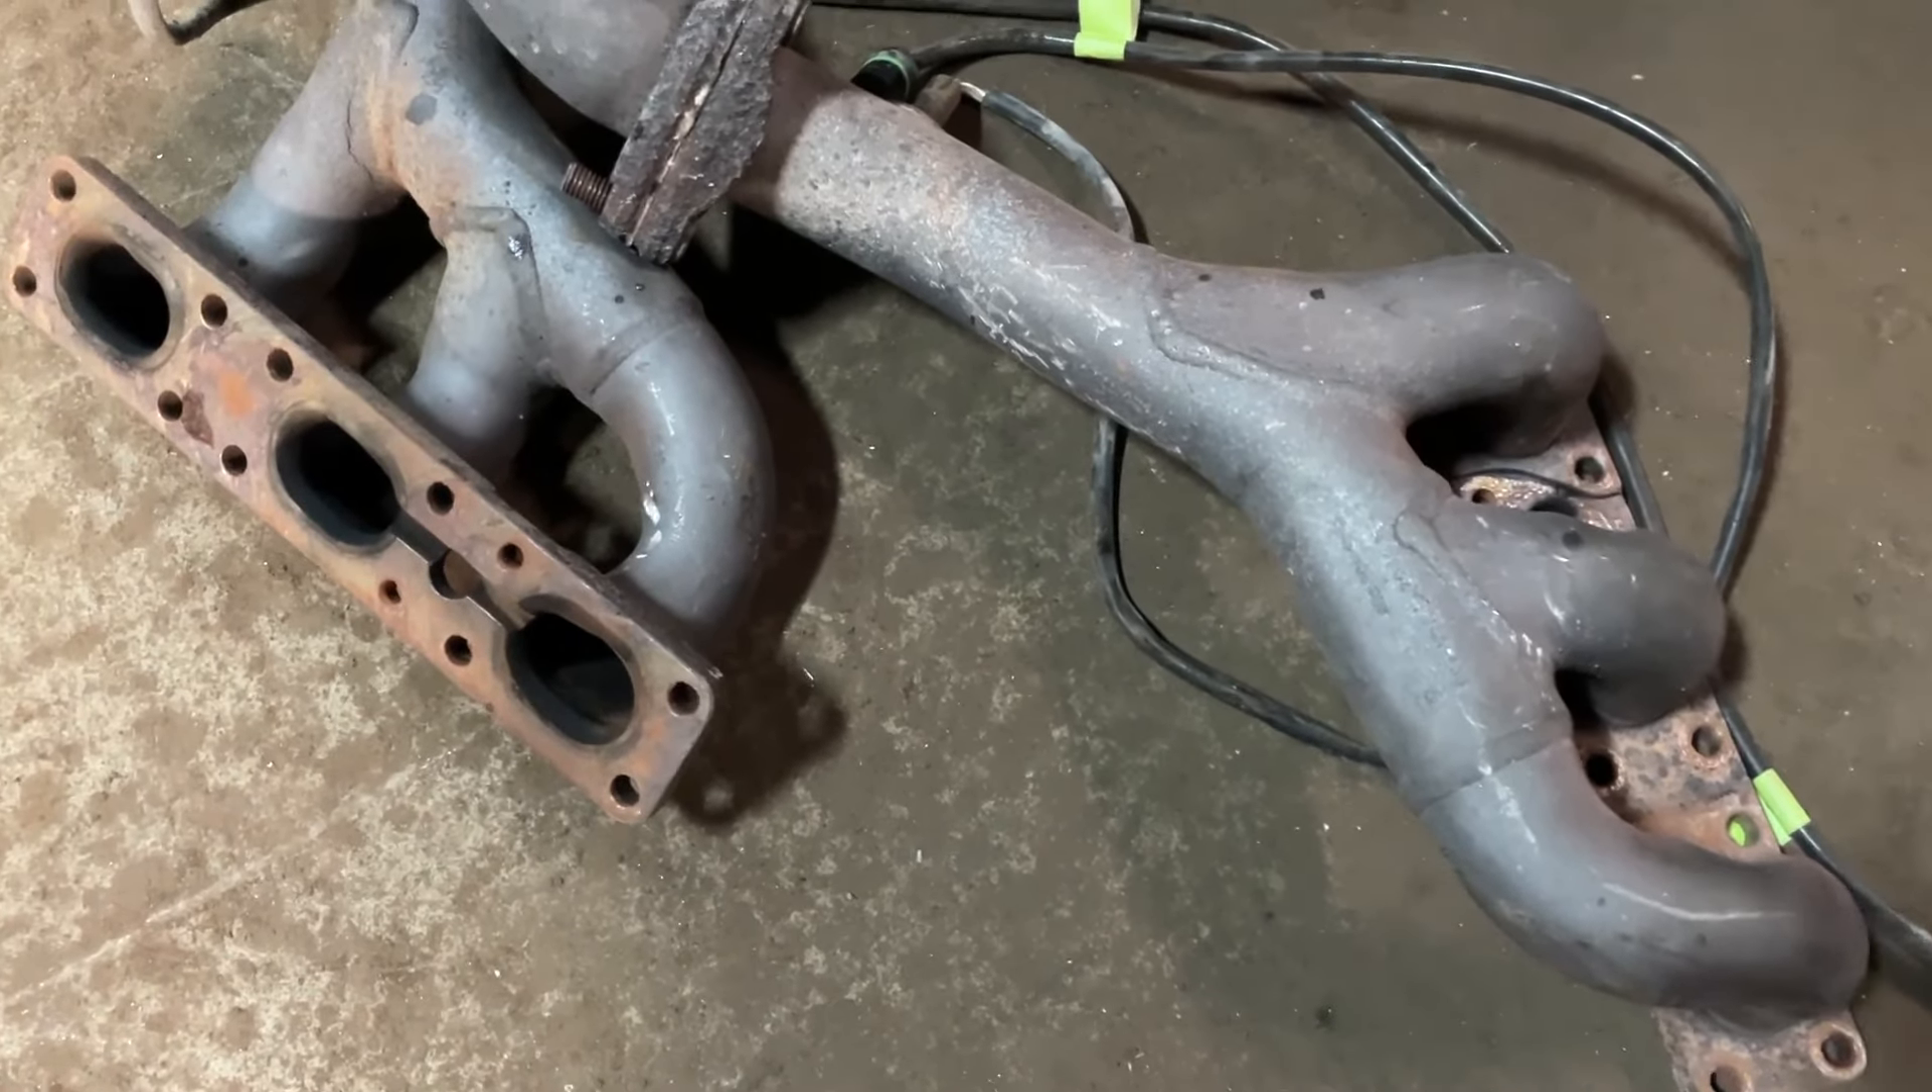Finally got the crusty manifolds off.